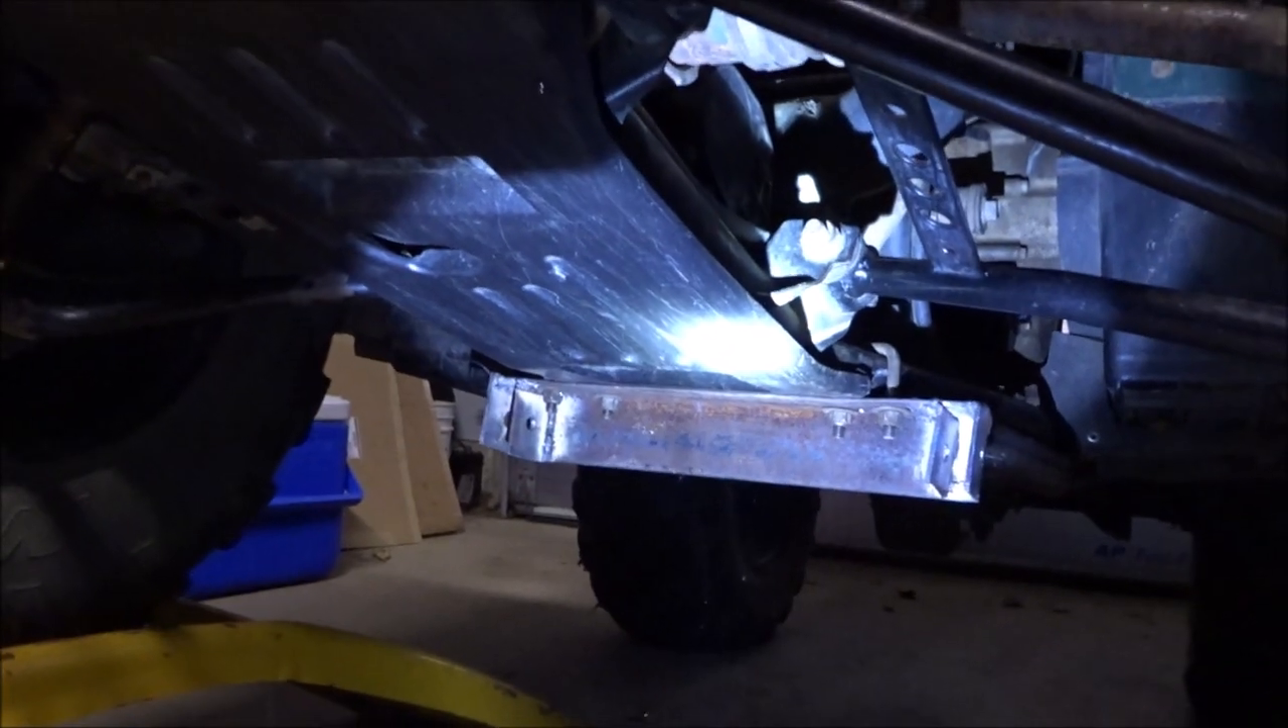We just mounted the bracket as you can see there underneath the four -wheeler.